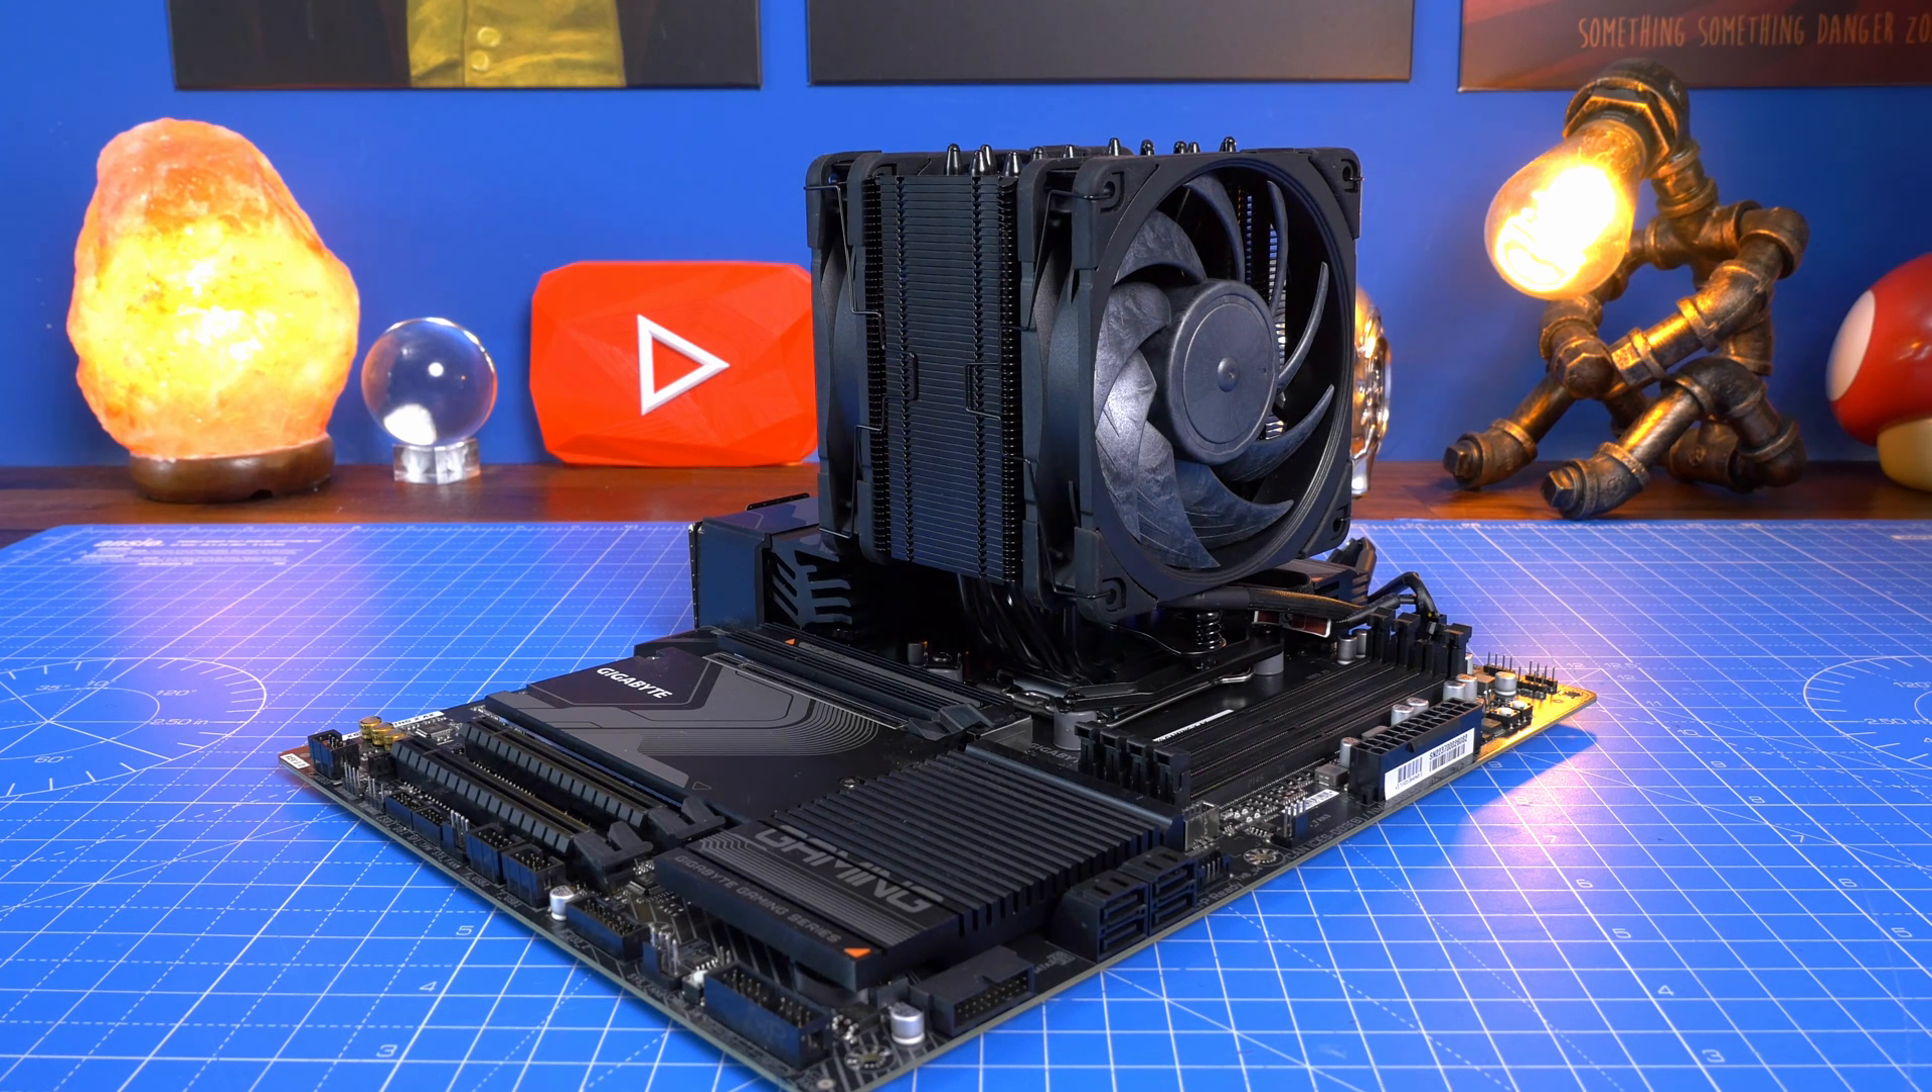So here you can see I've installed the Chromax Black cooler and then use it and when you go about then removing it in future what you'll find is hopefully it's not too bad.